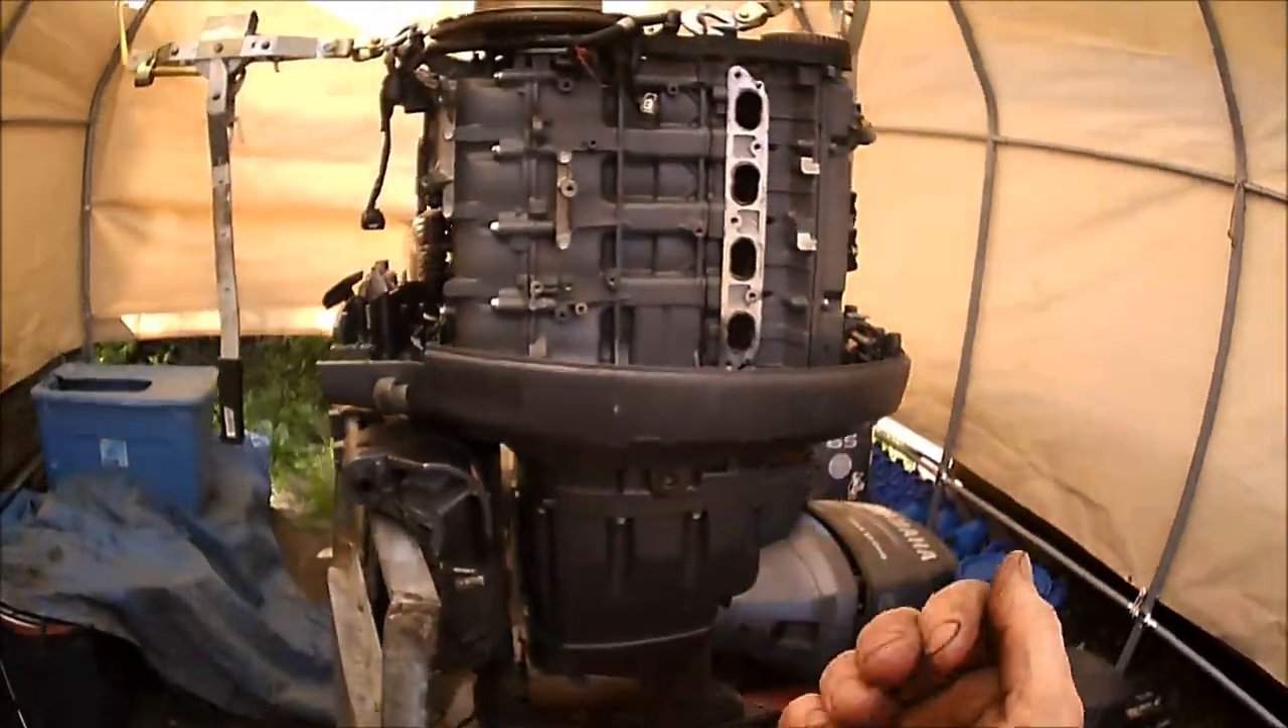Voilà ma tête motrice est remontée en place.